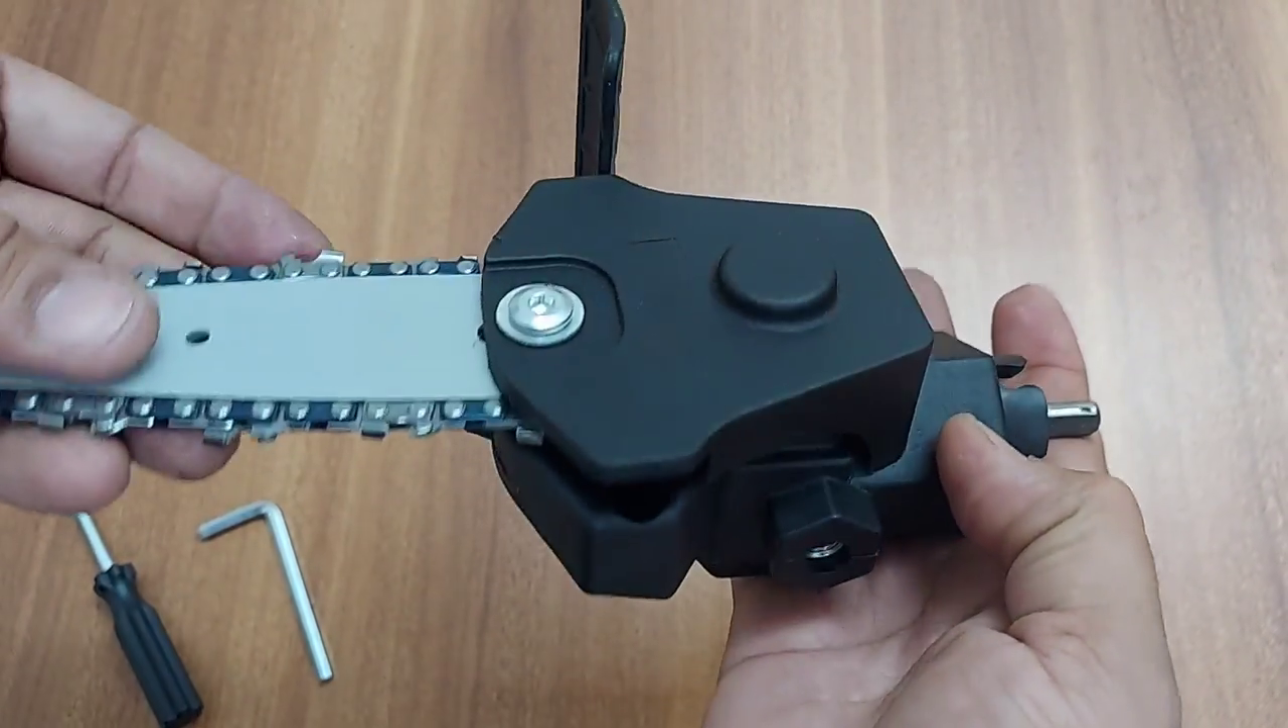यह जो मेरा chain saw का पूरा attachment था बहुत अच्छे से assemble हो चुका है।